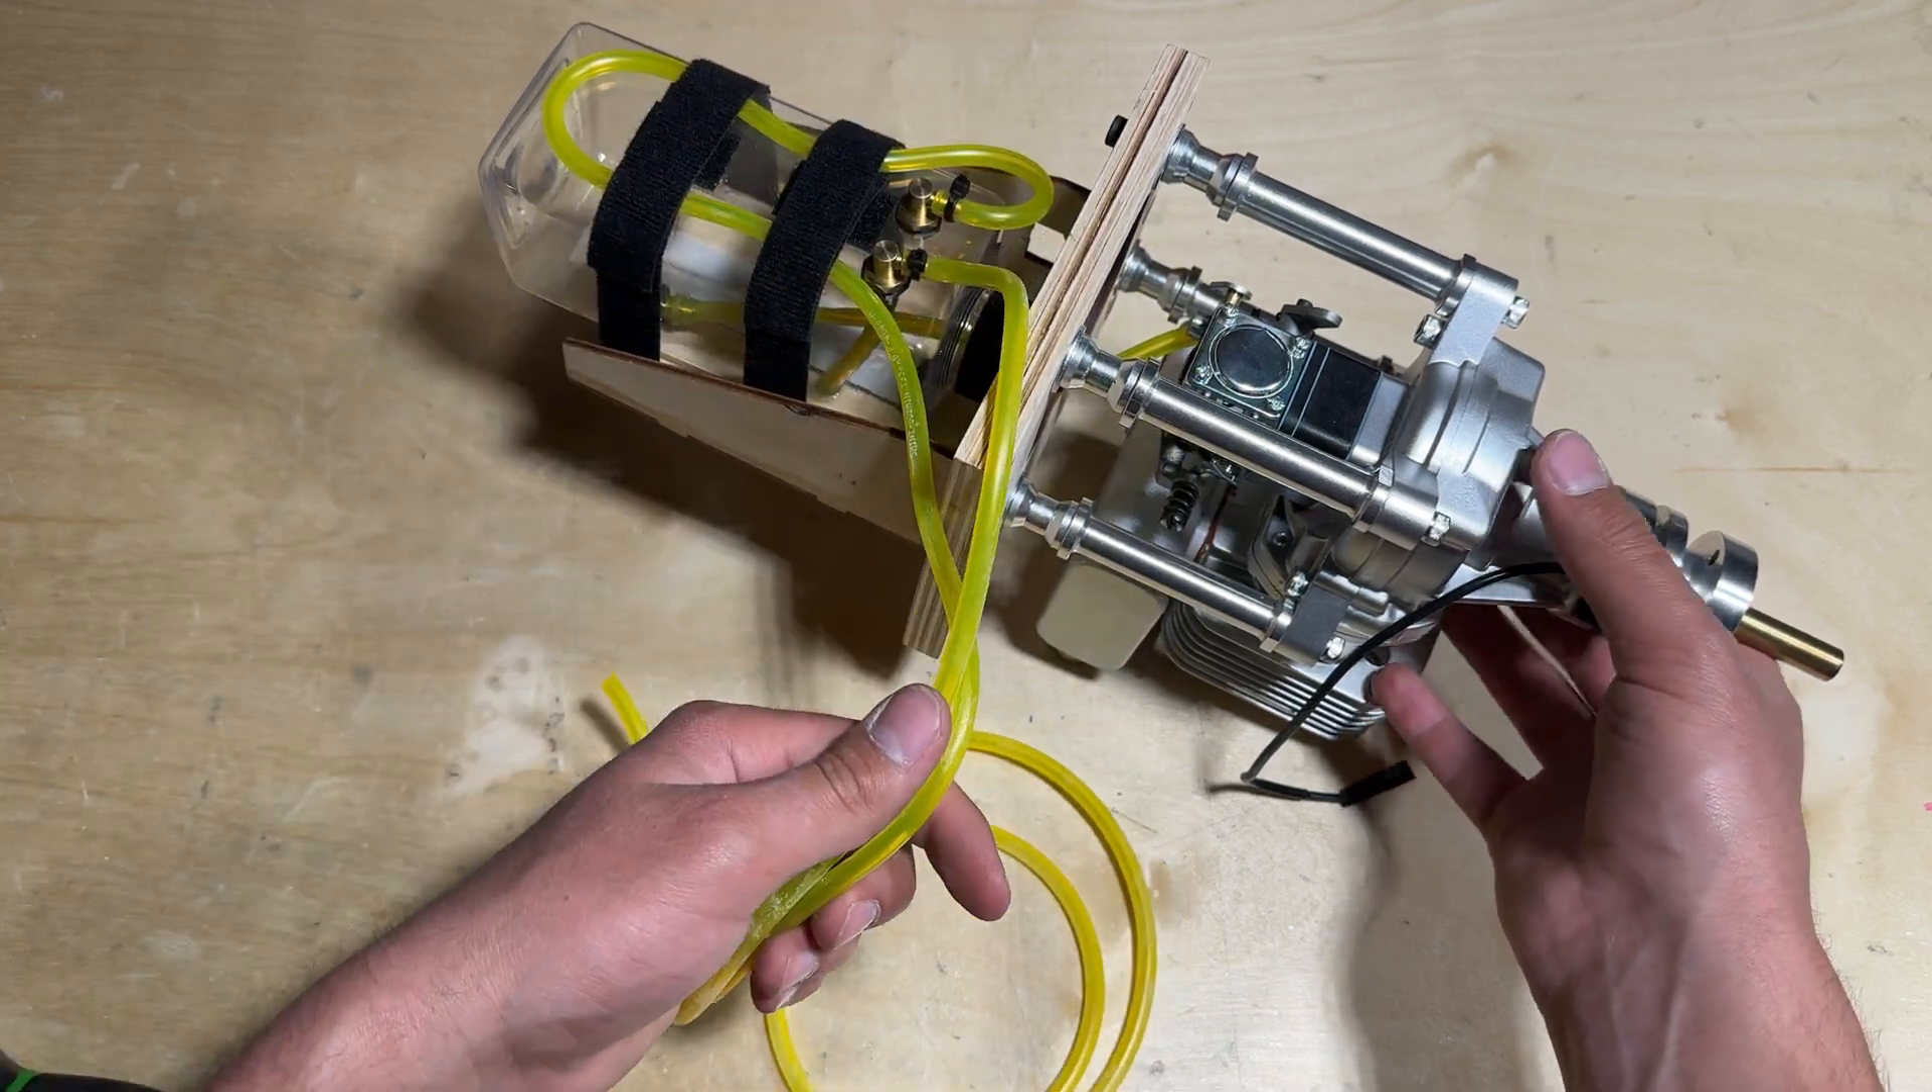As you can see here I have the fuel tank all mounted up and I have a ton of excess fuel tubing that I'm going to use.